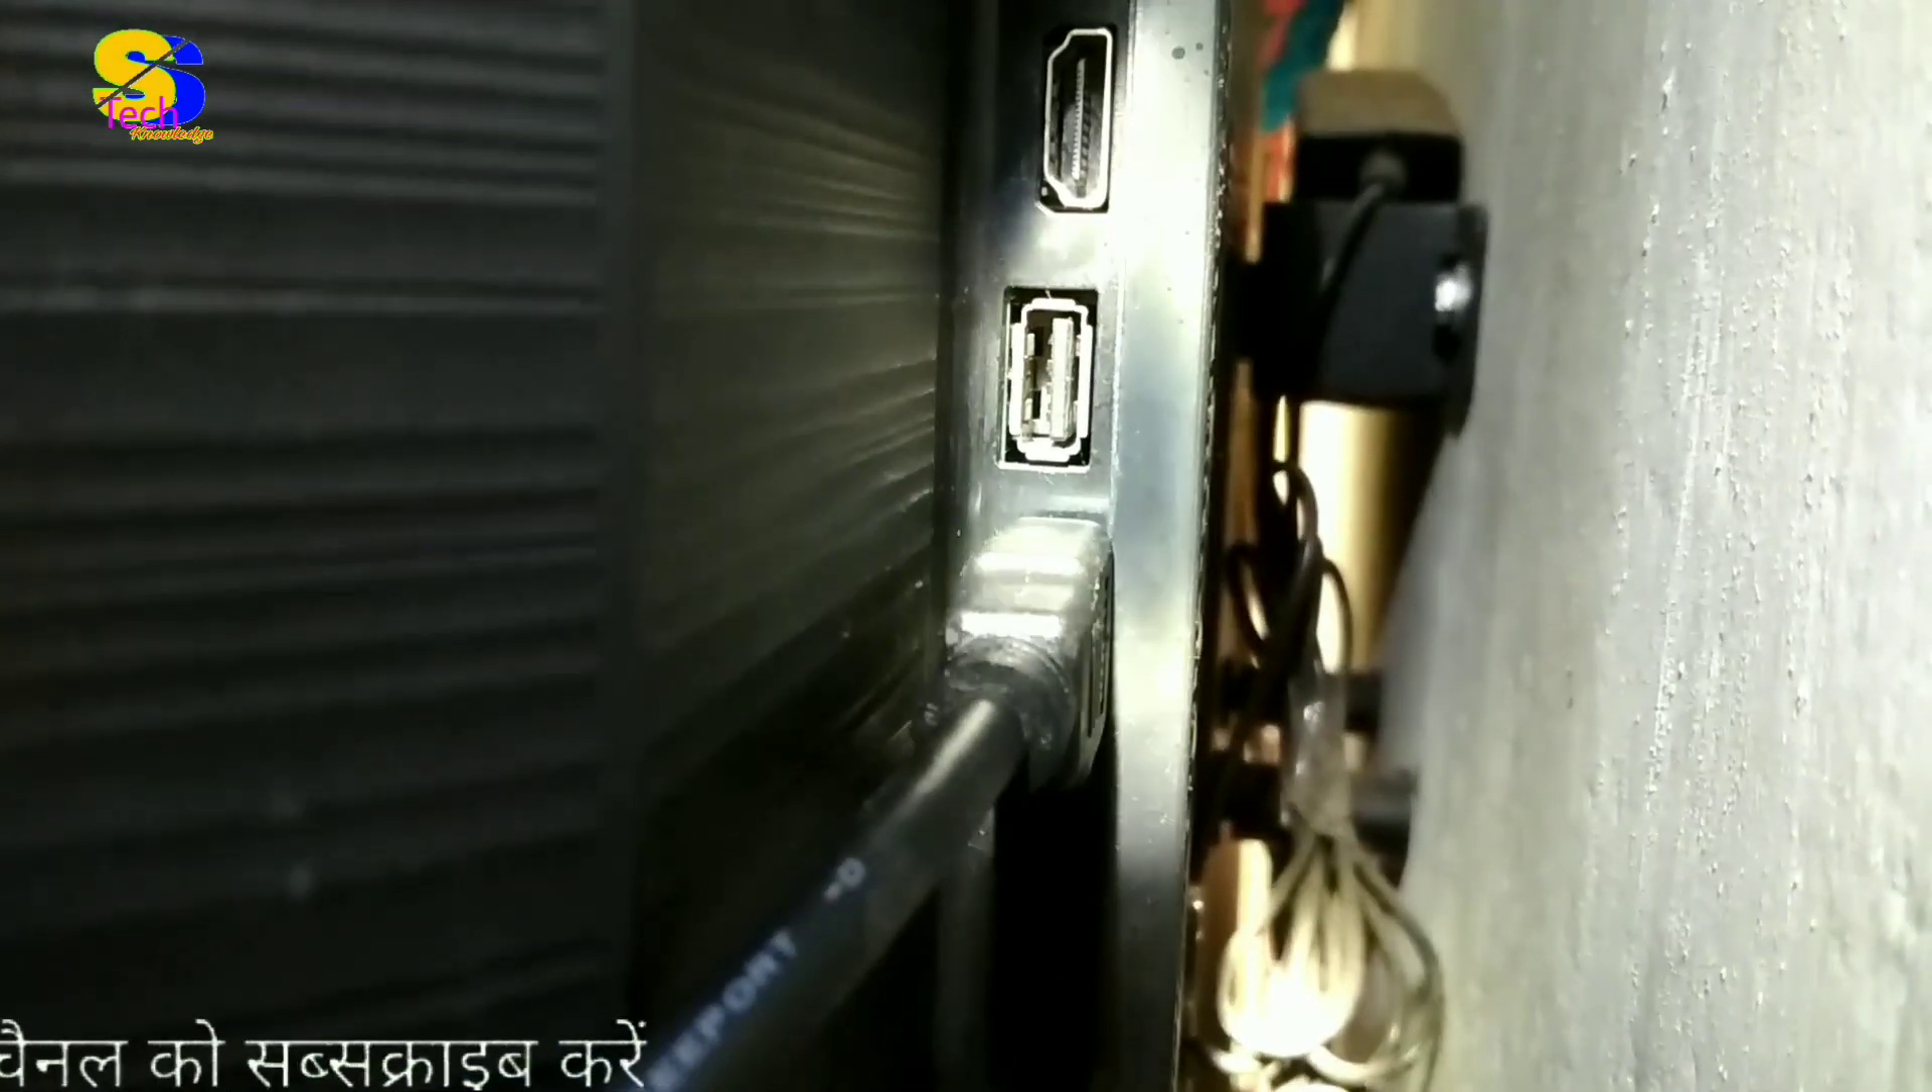मैं नीचले वाले HDMI पोर्ट में अपने HDMI के एक पीन को लगा दिया हूँ।